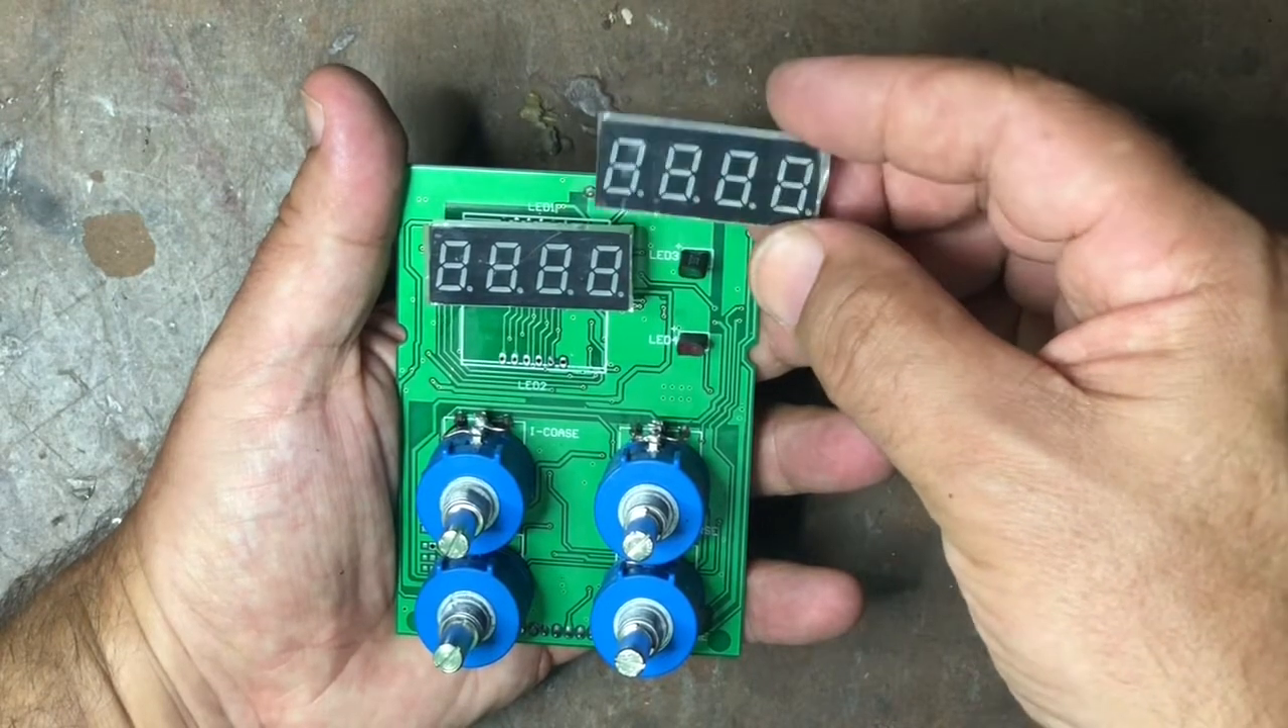I've desoldered this unit here, which would have been the amps display.